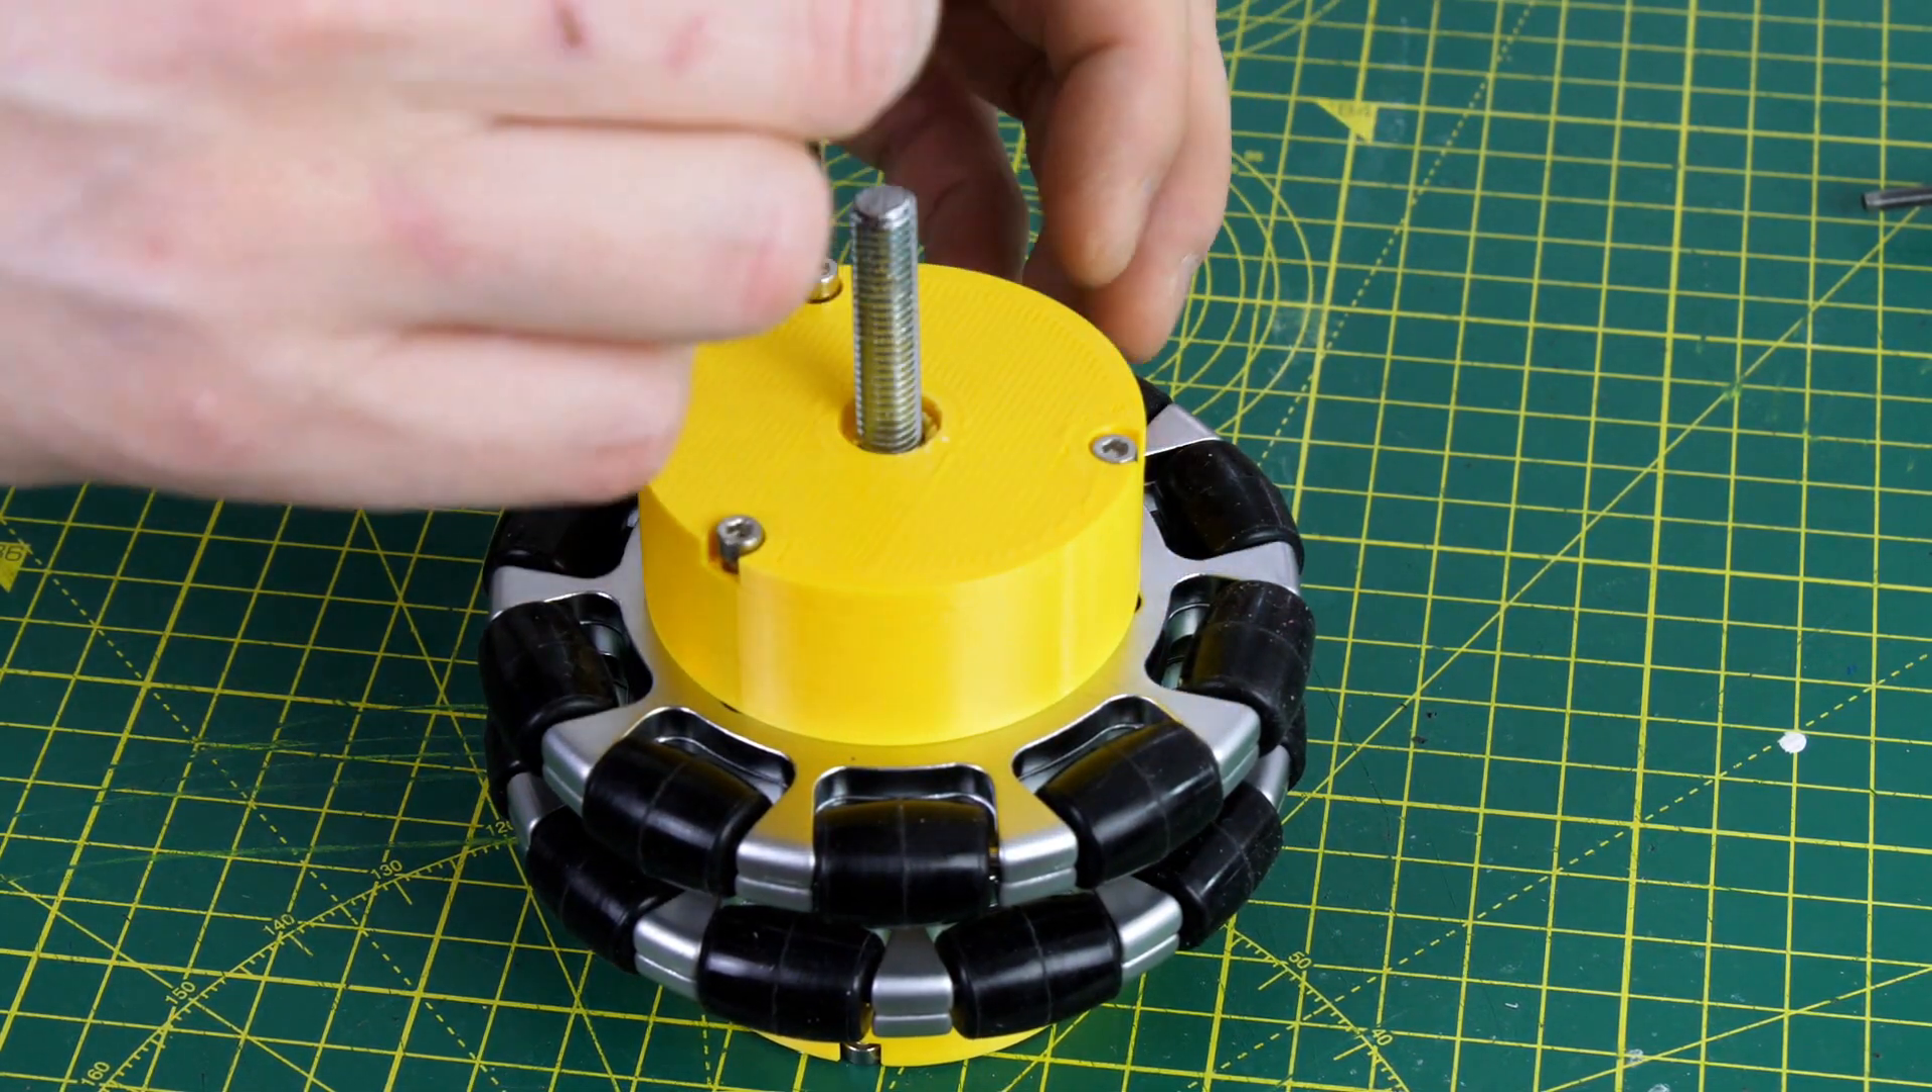On the other side, I've got another hub and that's got some M8 studding in it and again that's just screwed on with three M3 screws.